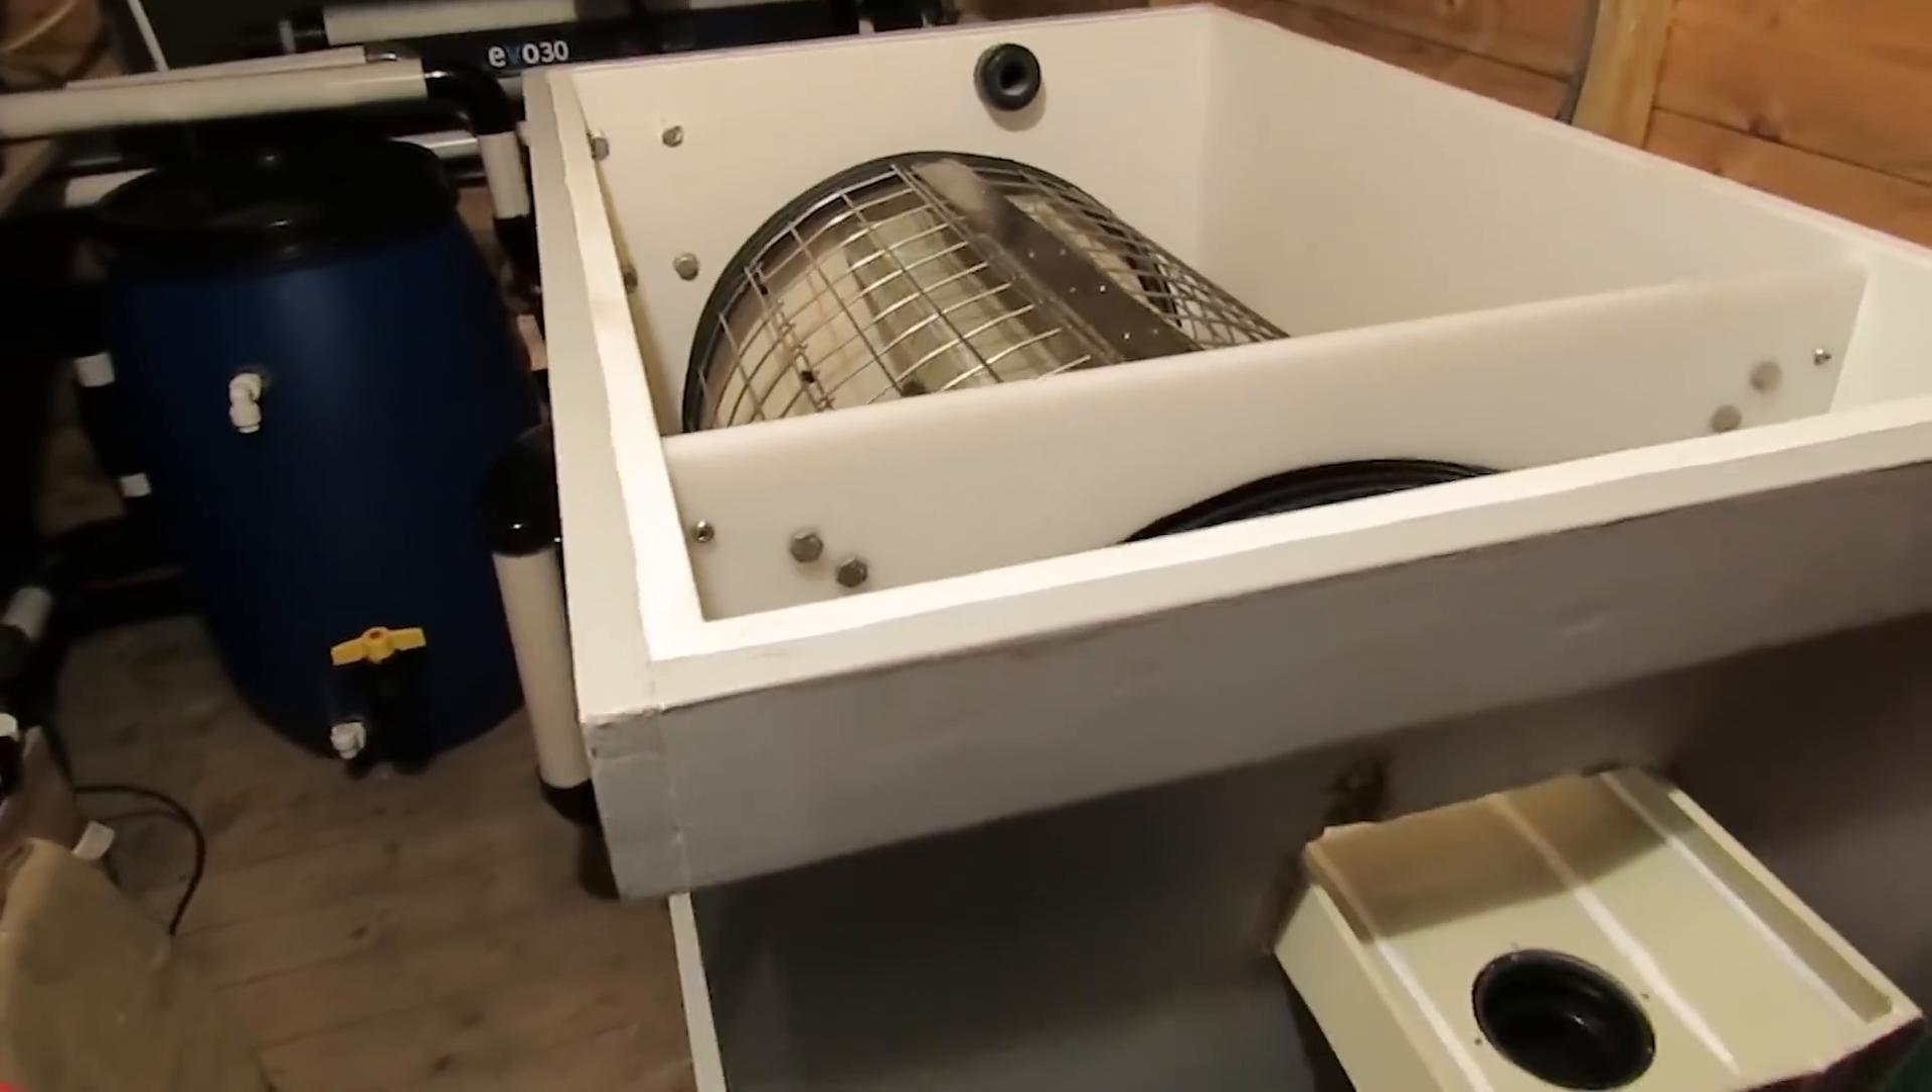The partition wall's in and fixed.